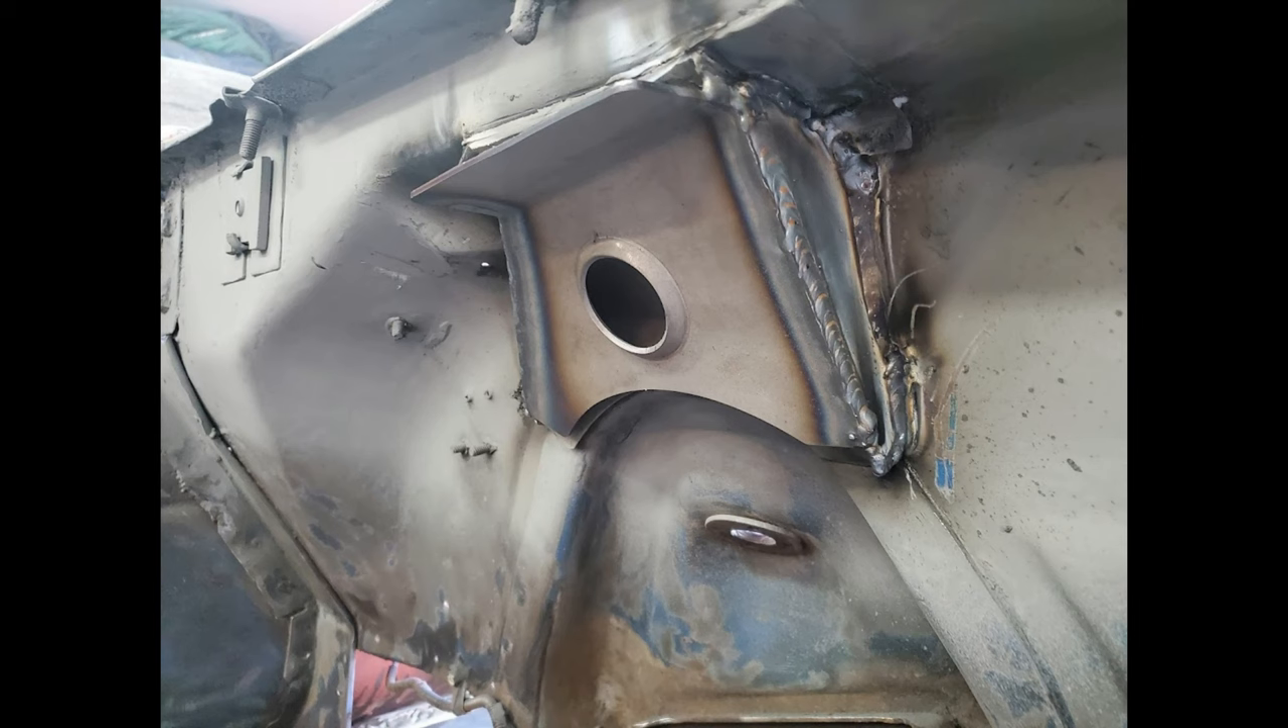Here's the final weld all done.